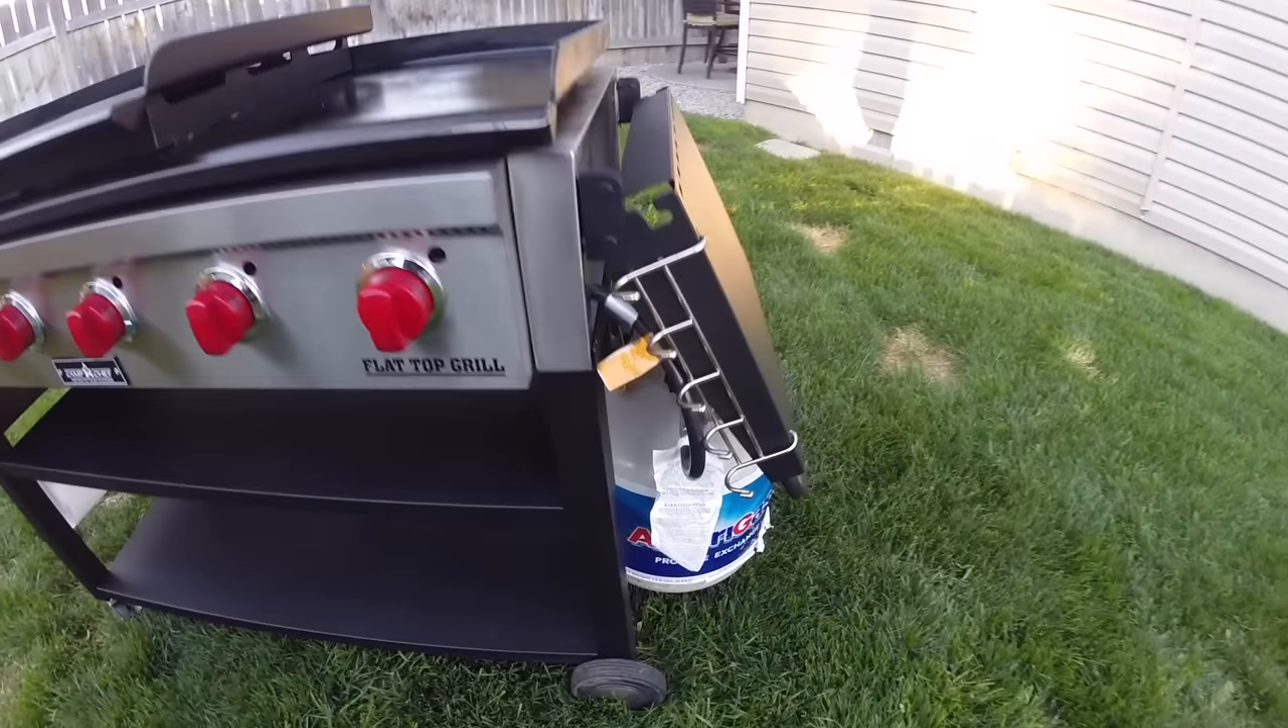The right side didn't fold all the way down as you can see it's hitting the propane tank.